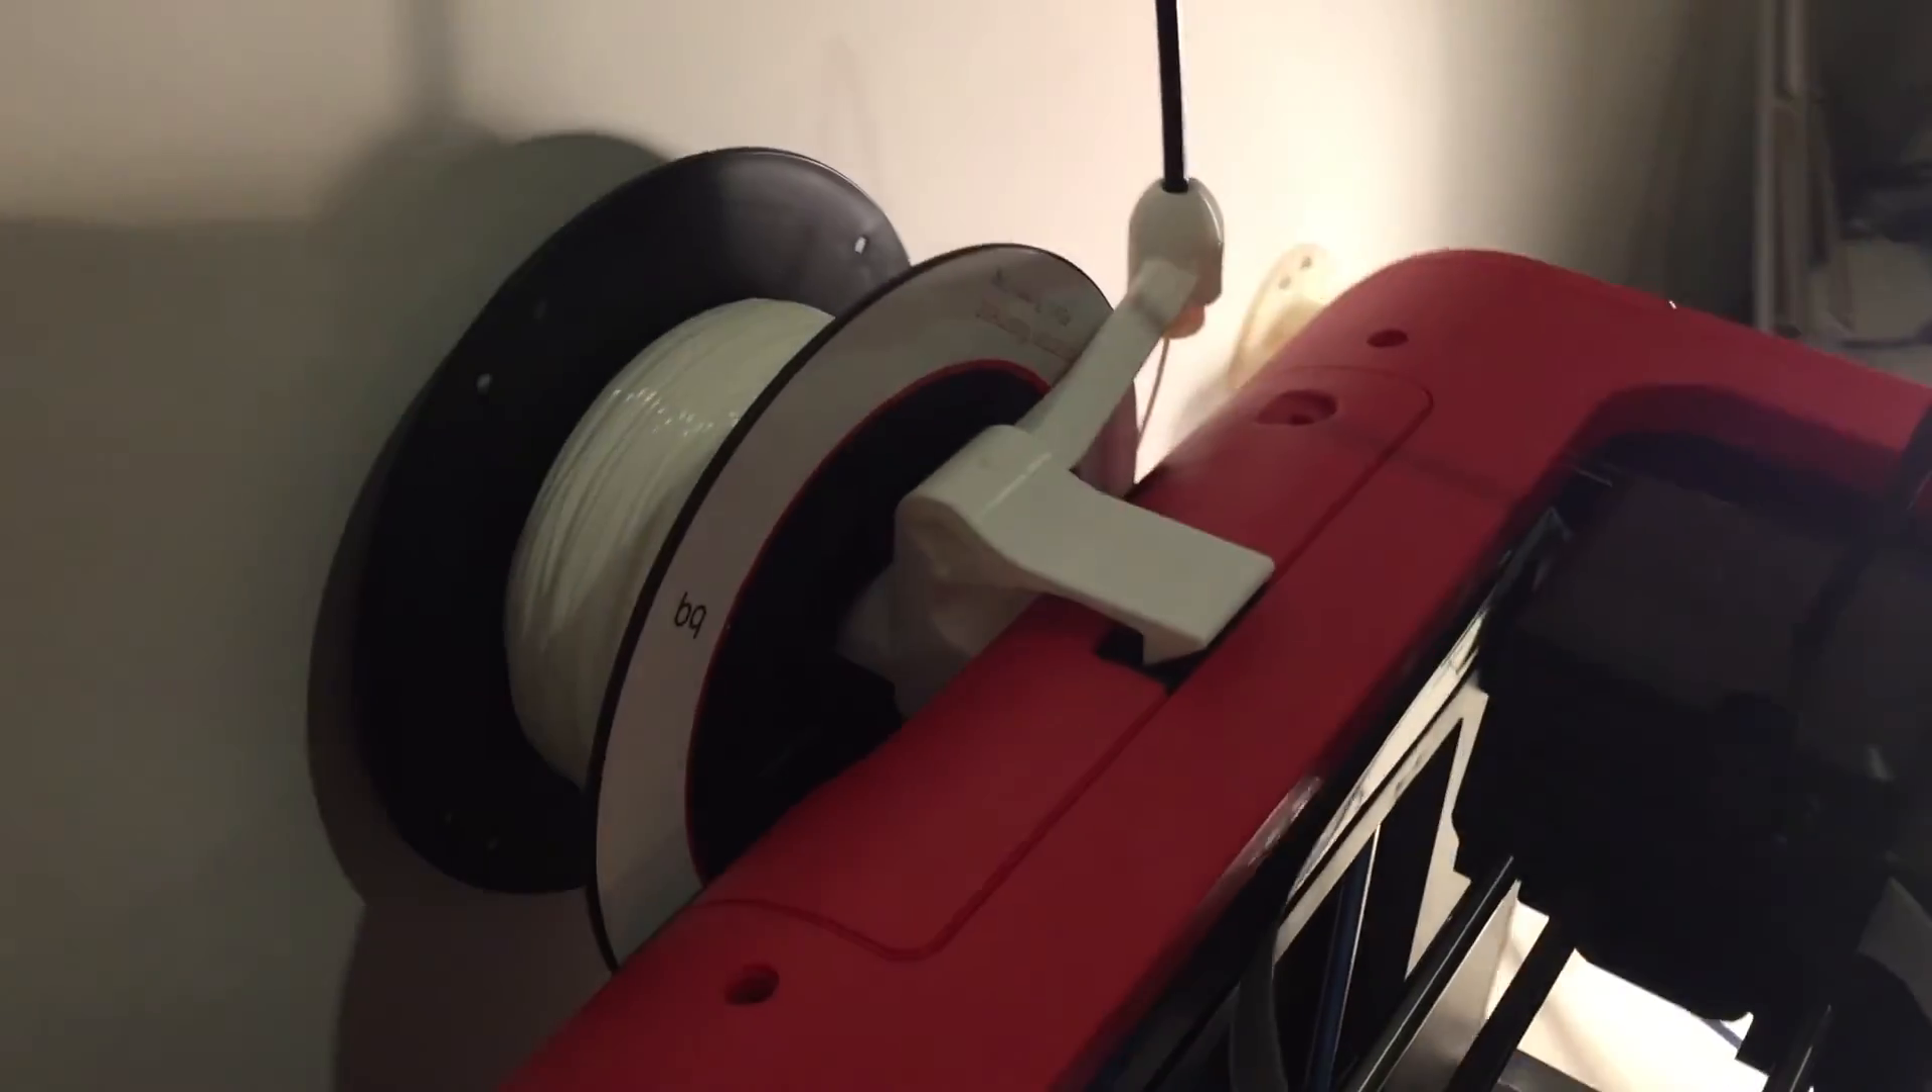And there it is the completed spool holder attached to my flash forge finder.